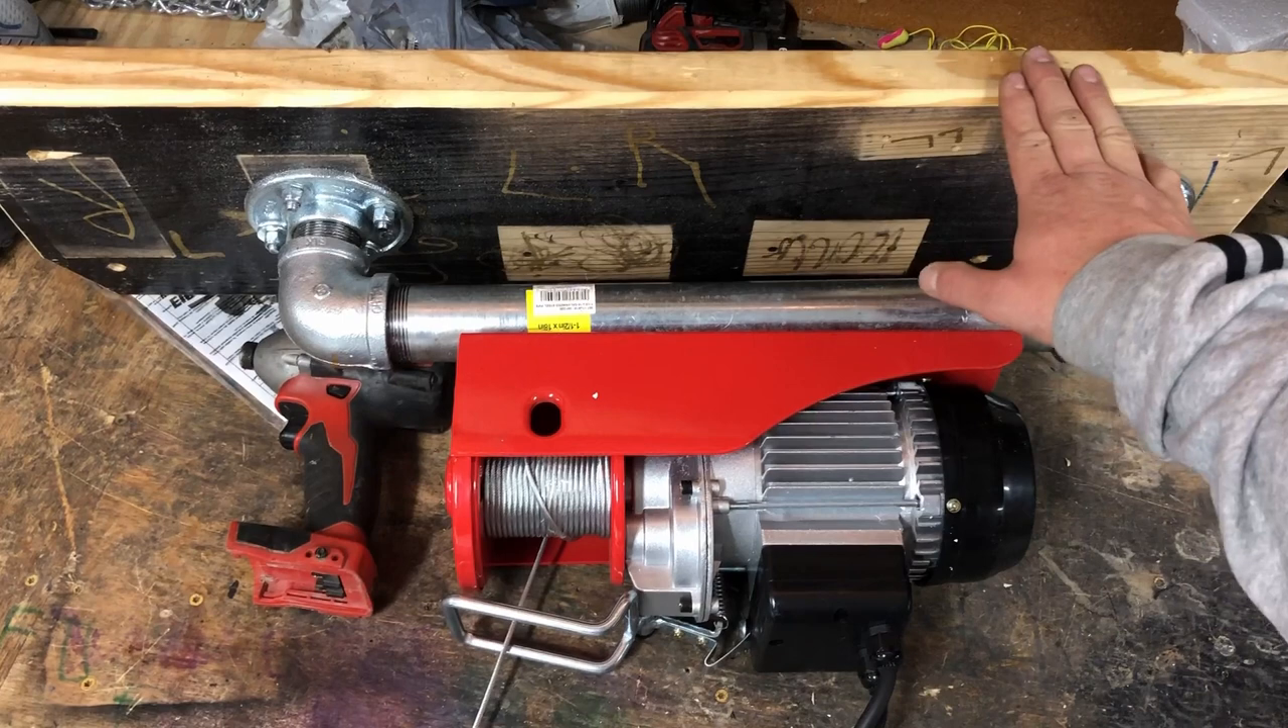So now that we have the pipe built, you can kind of see how it attaches to the winch.